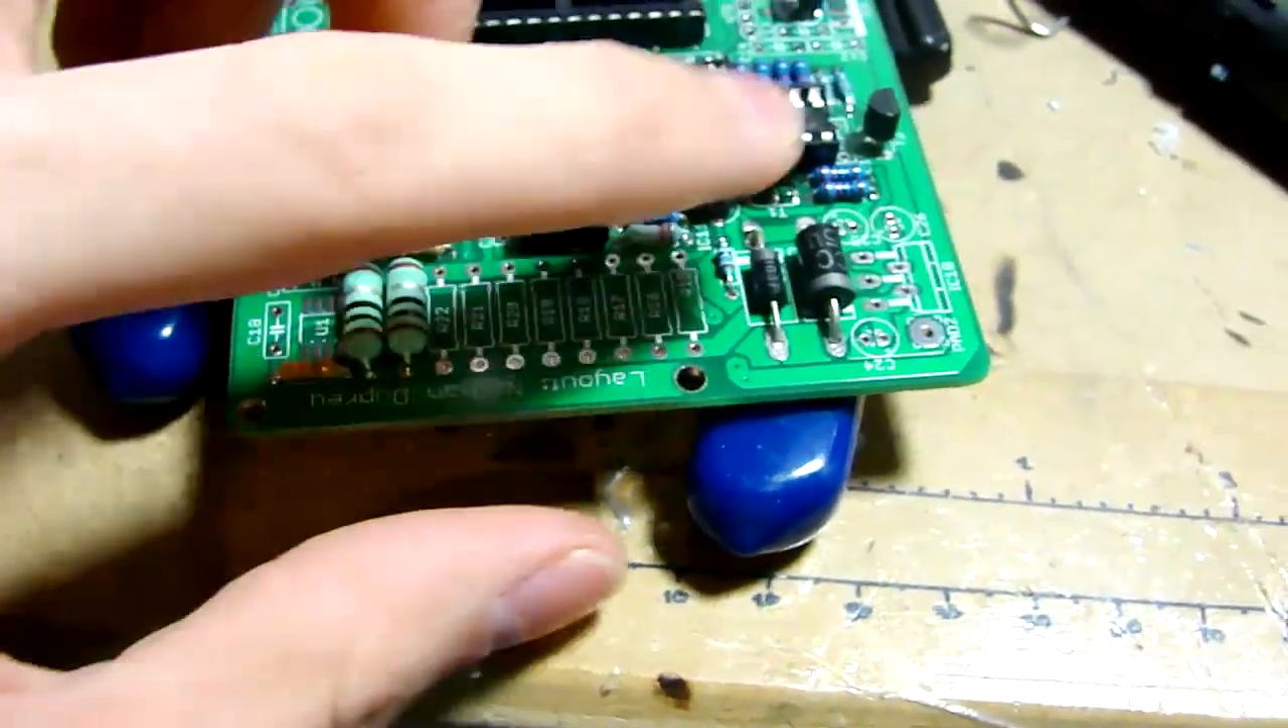You can see I've put two of these resistors in. But, they're too big and I can't and I'm not going to be able to put all of them in.